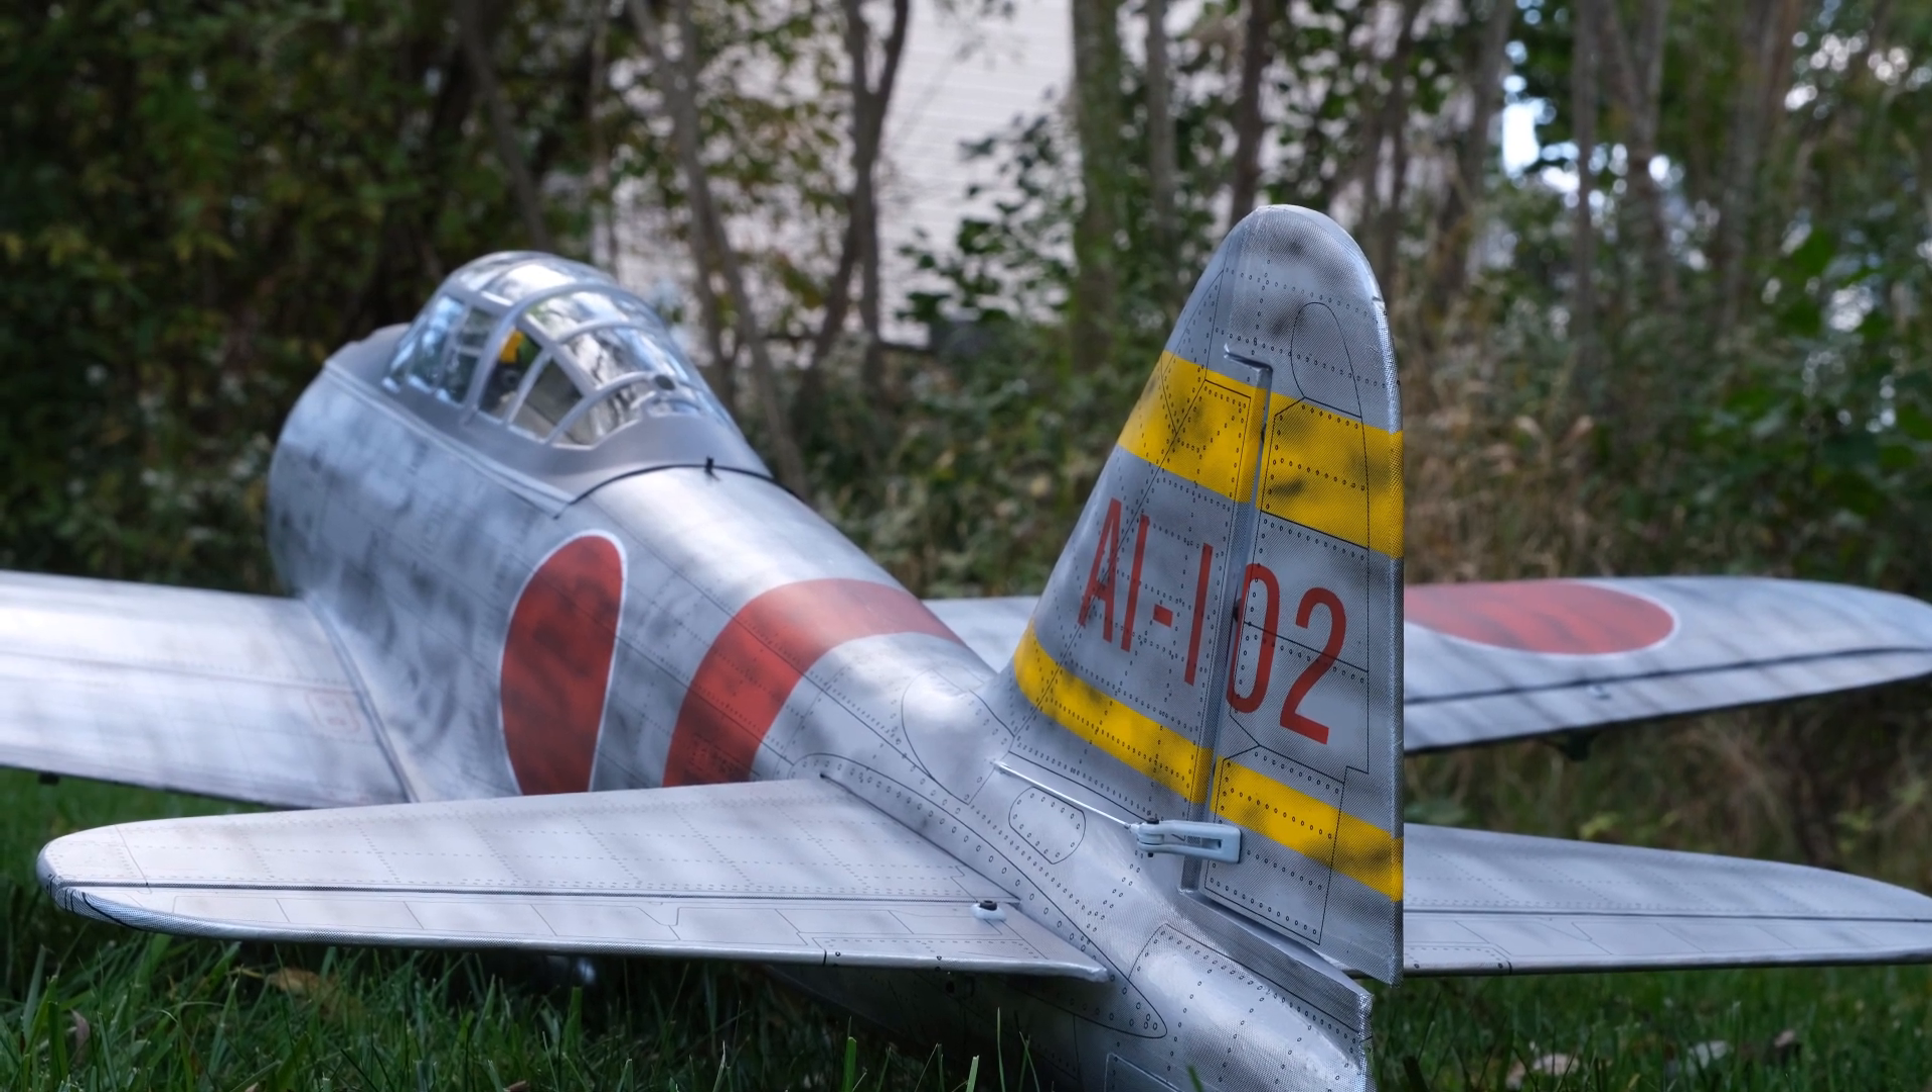And so now we've got the tail all put together.